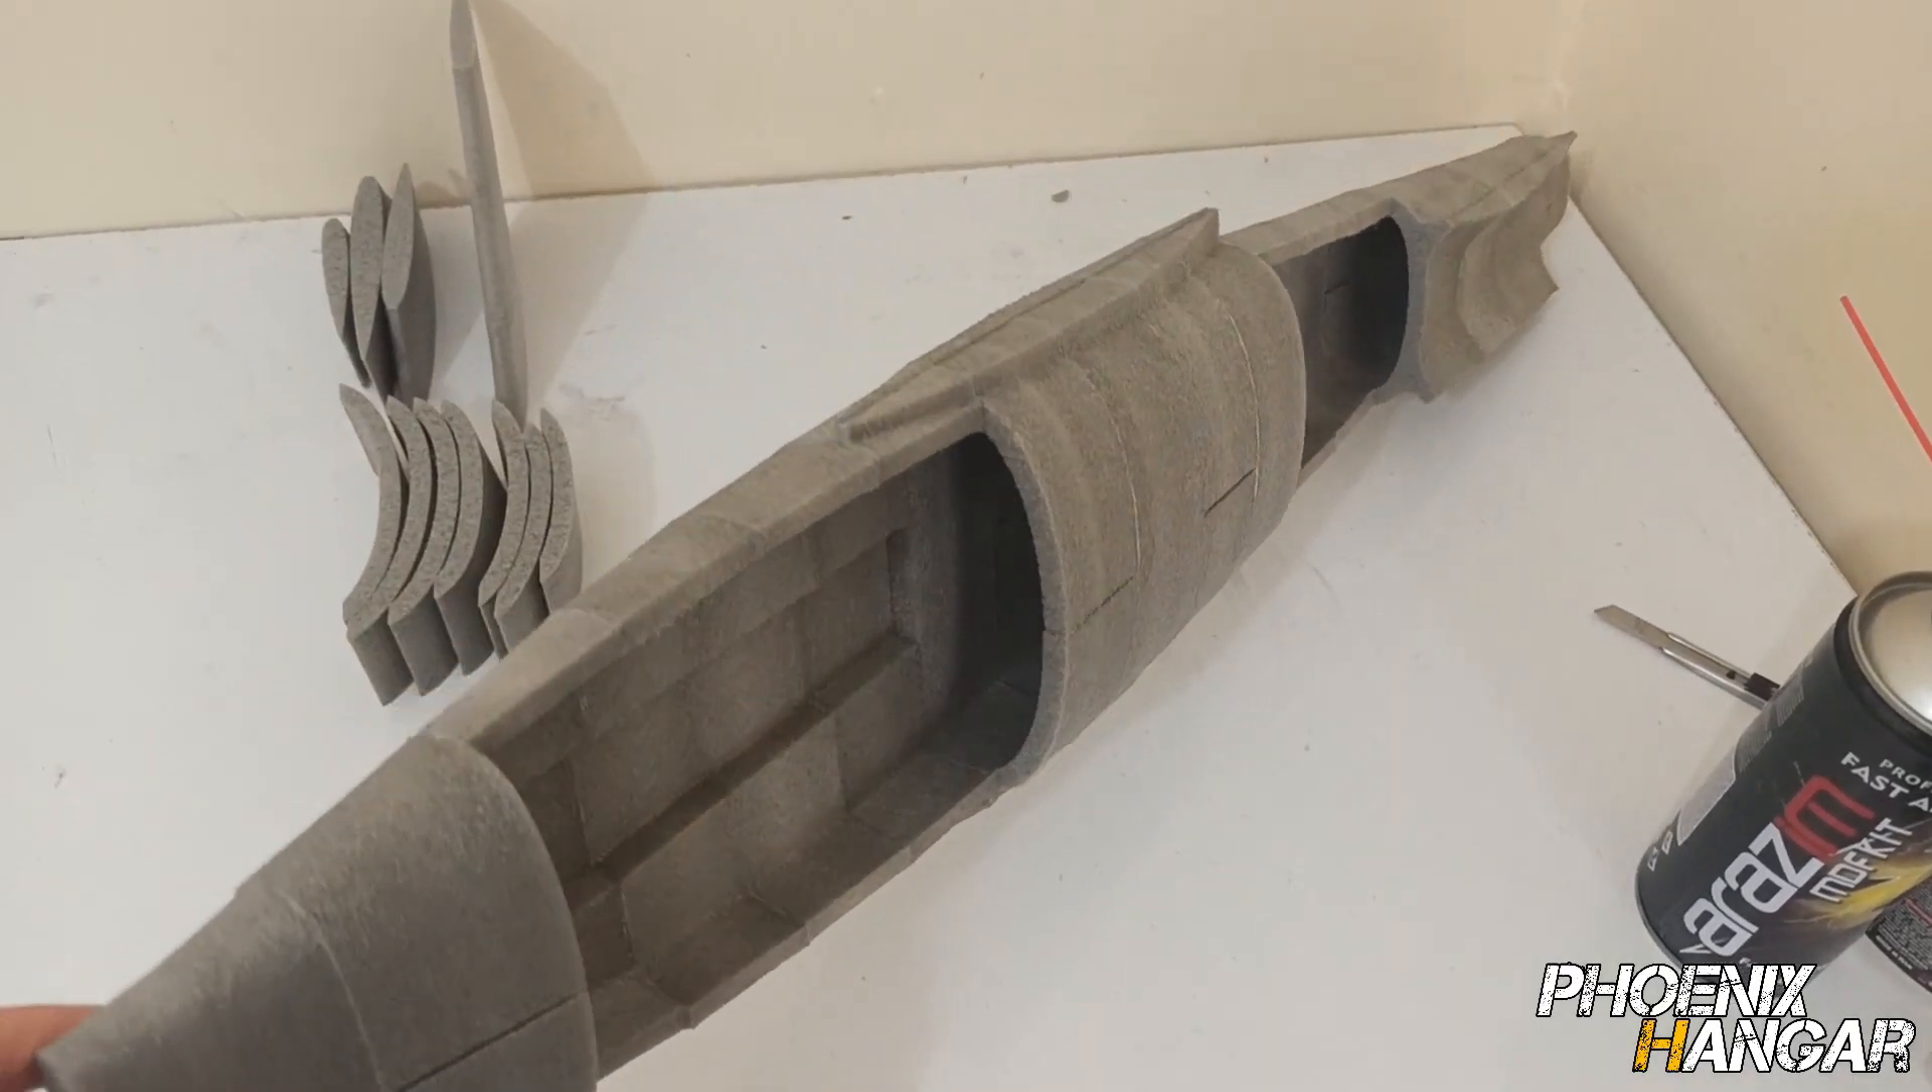The fuselage assembling is complete. The parts are perfectly fit together.